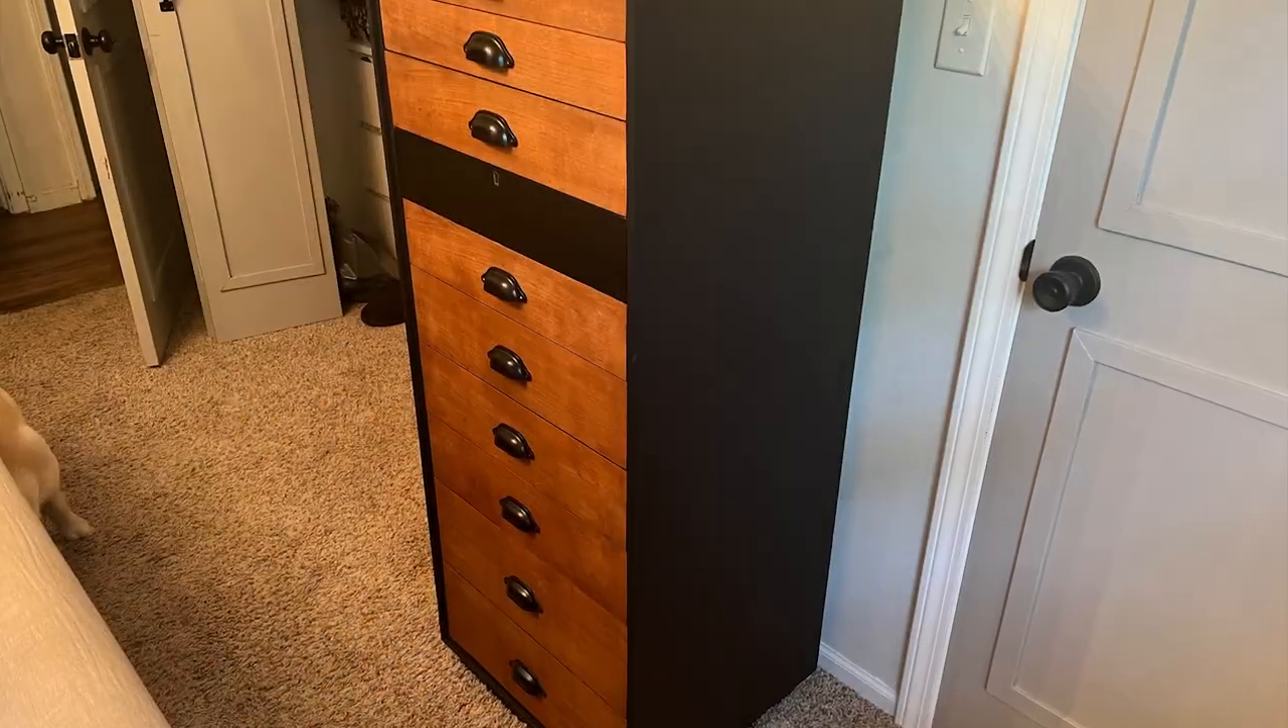And we have a cup pull on our drawer.